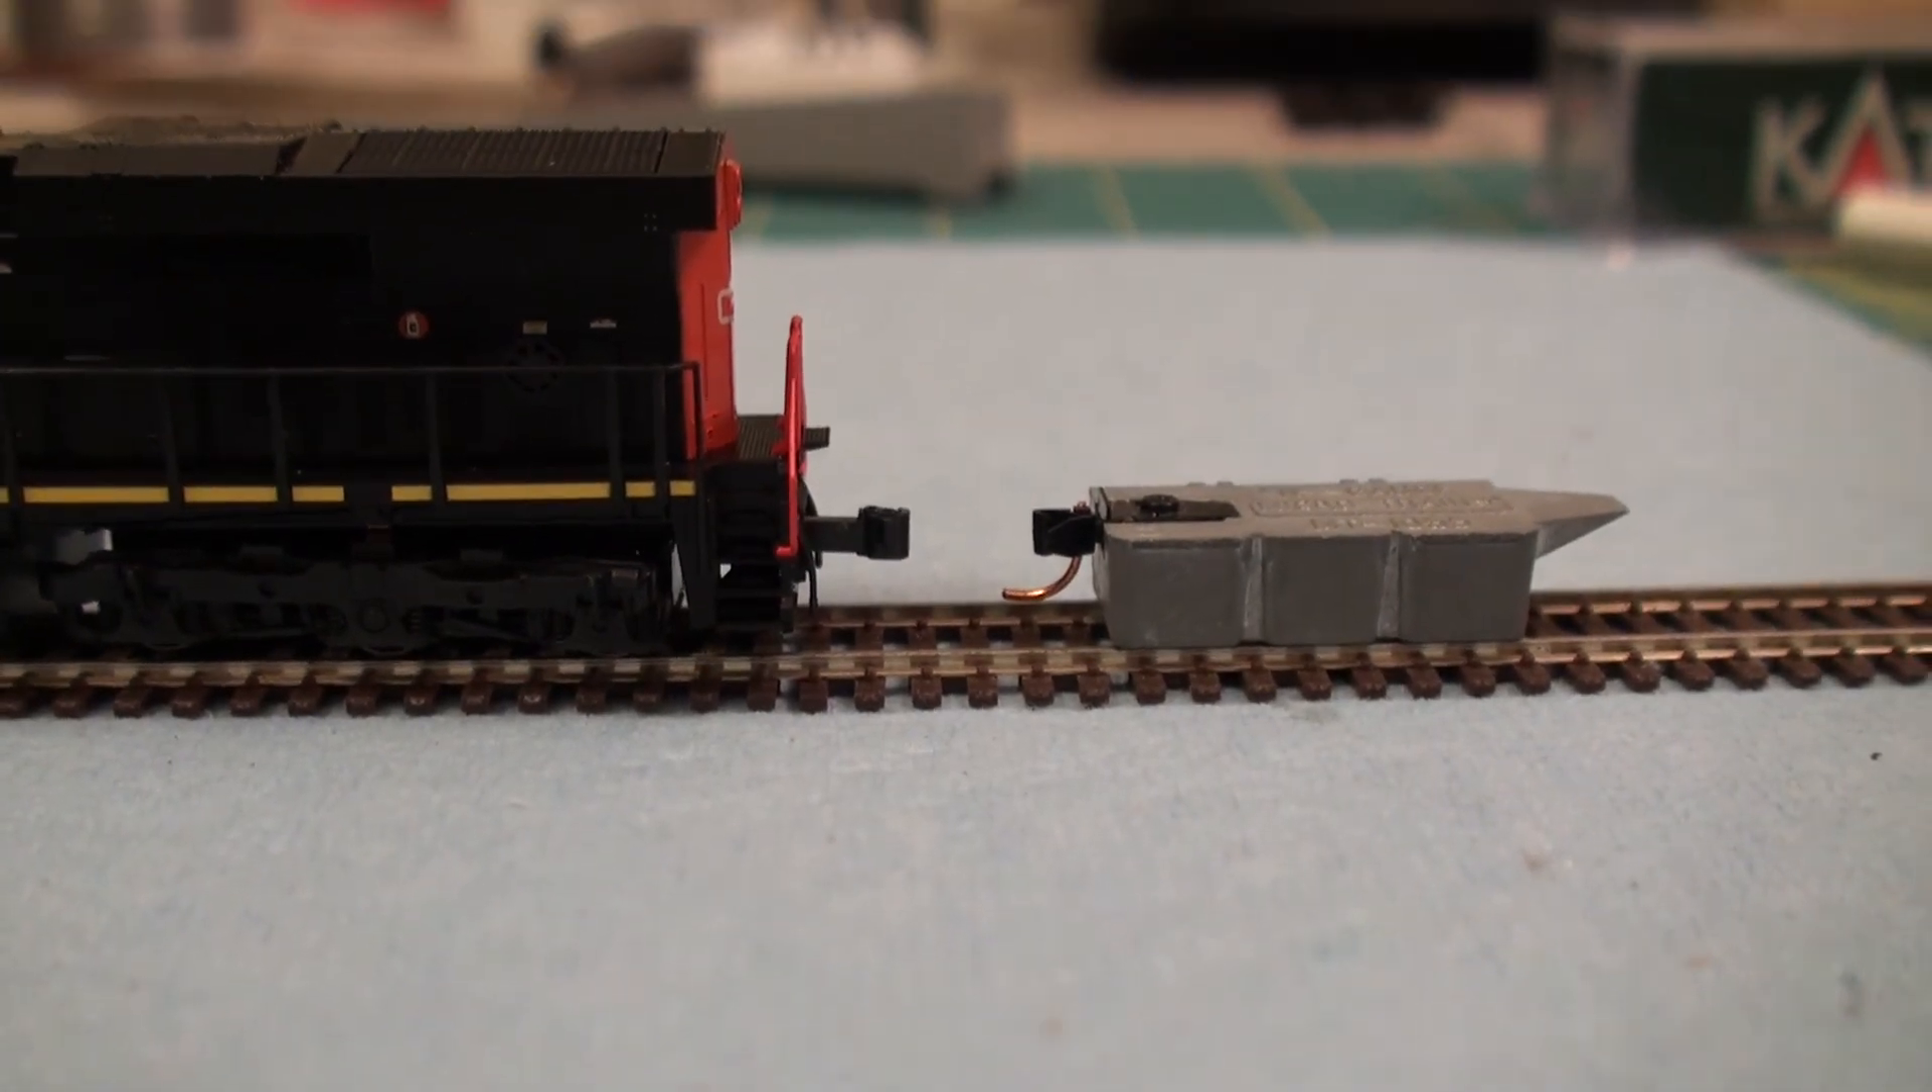Like okay so you can see here those couplers line up perfectly and that's what you need.